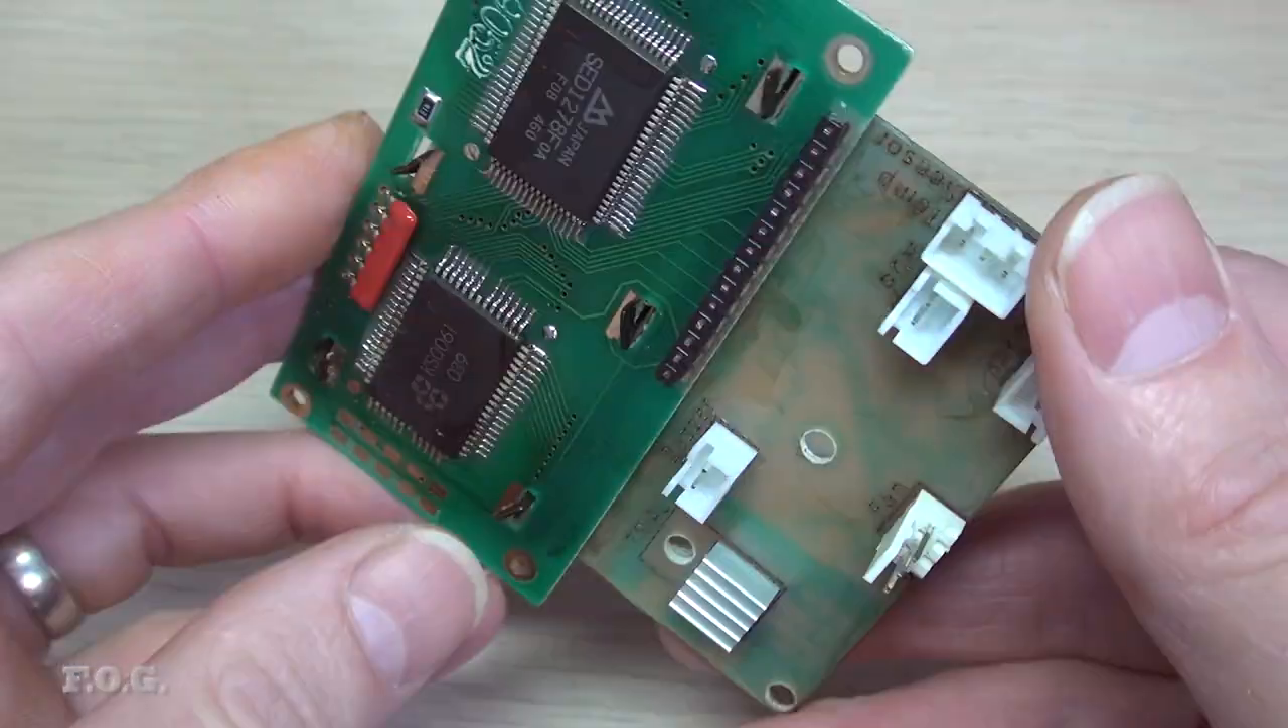On the back side here I've stuck on the little heat sink for the triac.